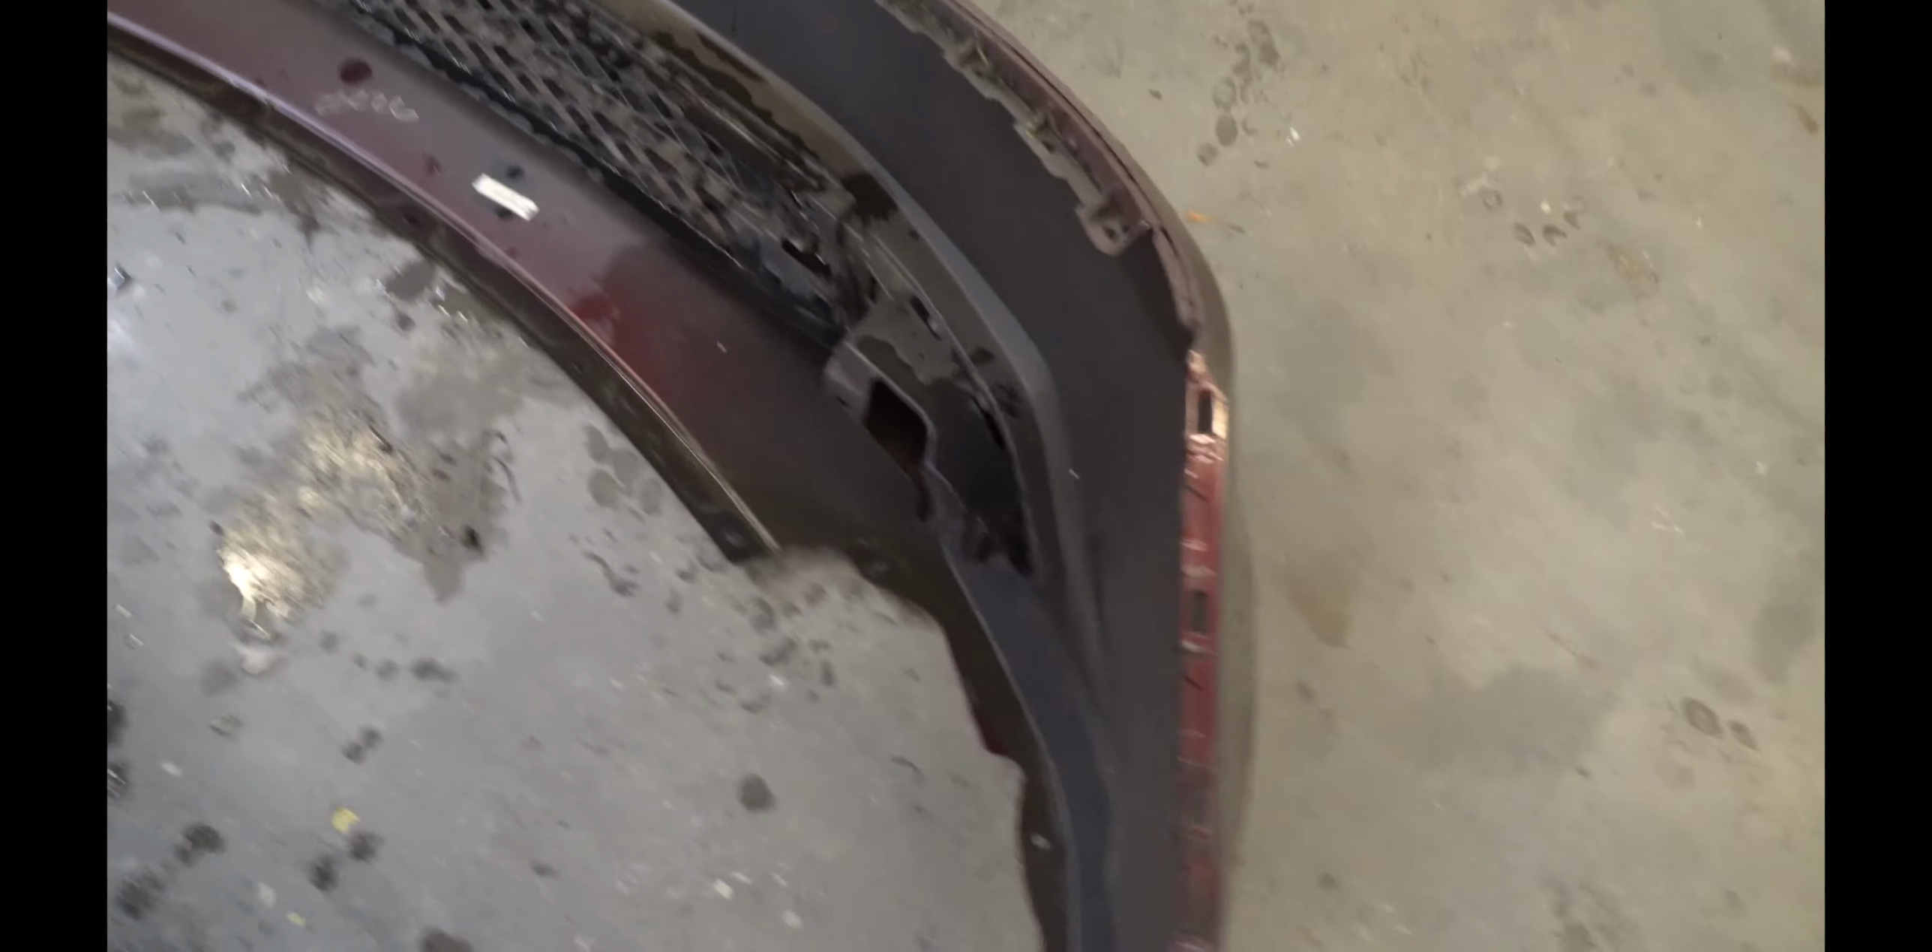And here's the overview of the back of the bumper off the vehicle.